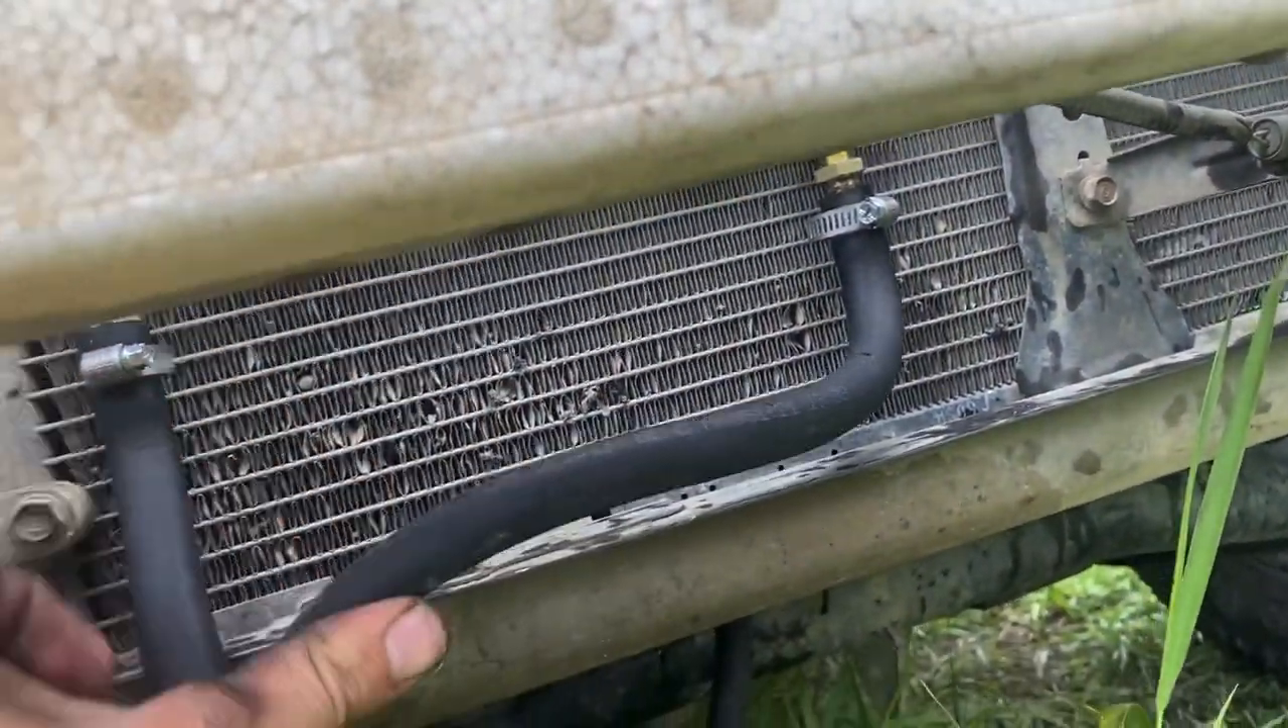Connected the hoses.